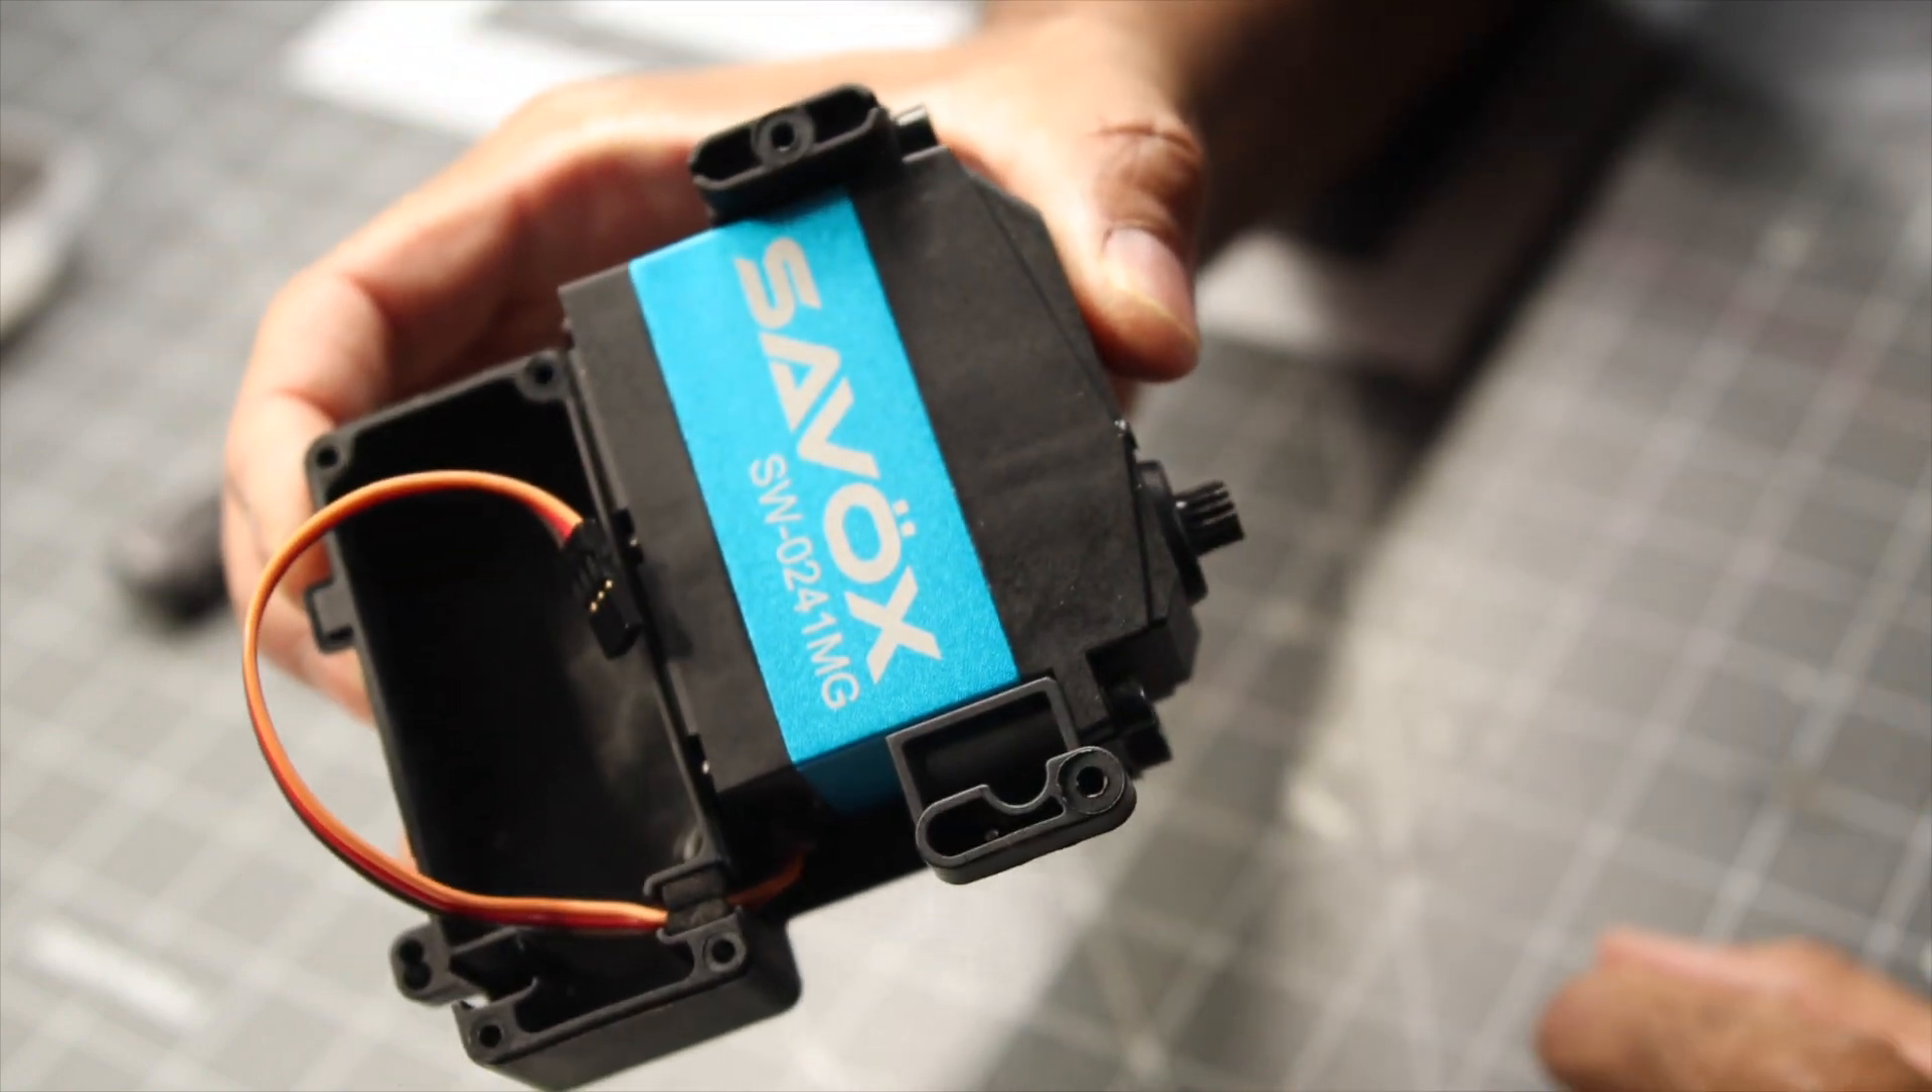And voila, viola or voila, however you want to say it, we've got the servo wire routed inside of where the receiver will go.